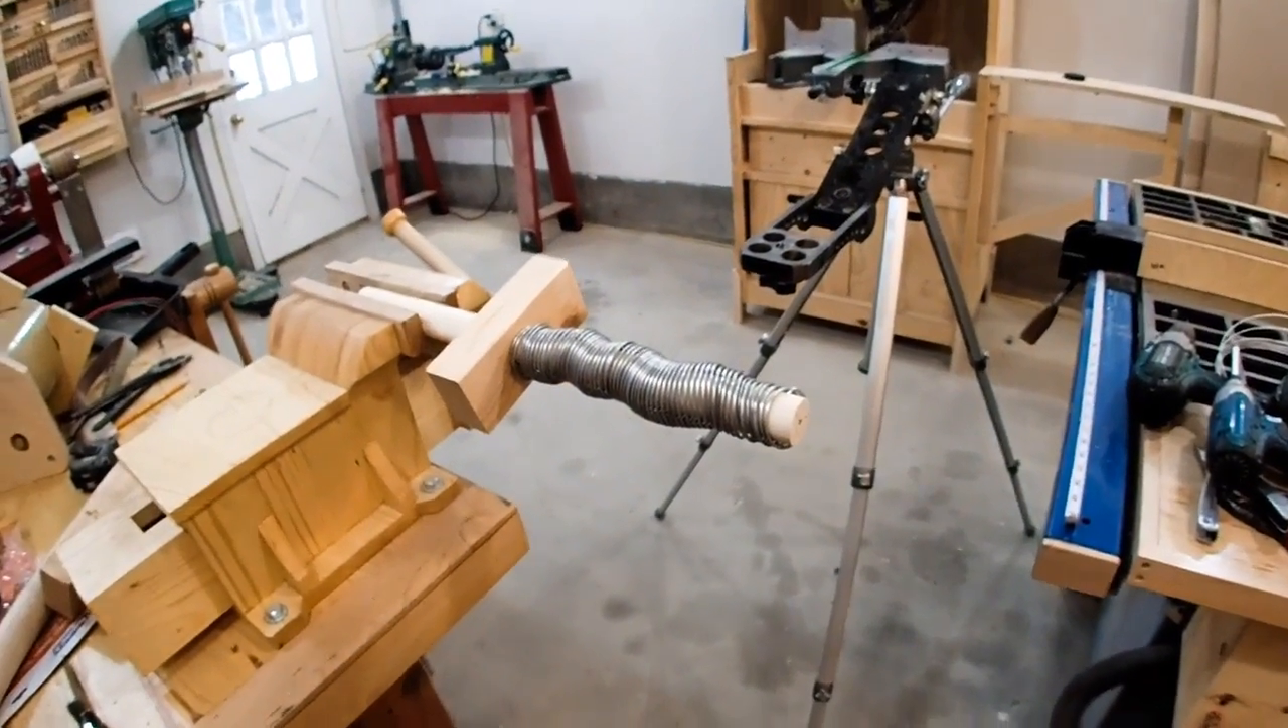The problem is I think that the coil is too big now I really should have started winding it onto the dowel this size to begin with so it's kind of bunching up there and going all crazy.